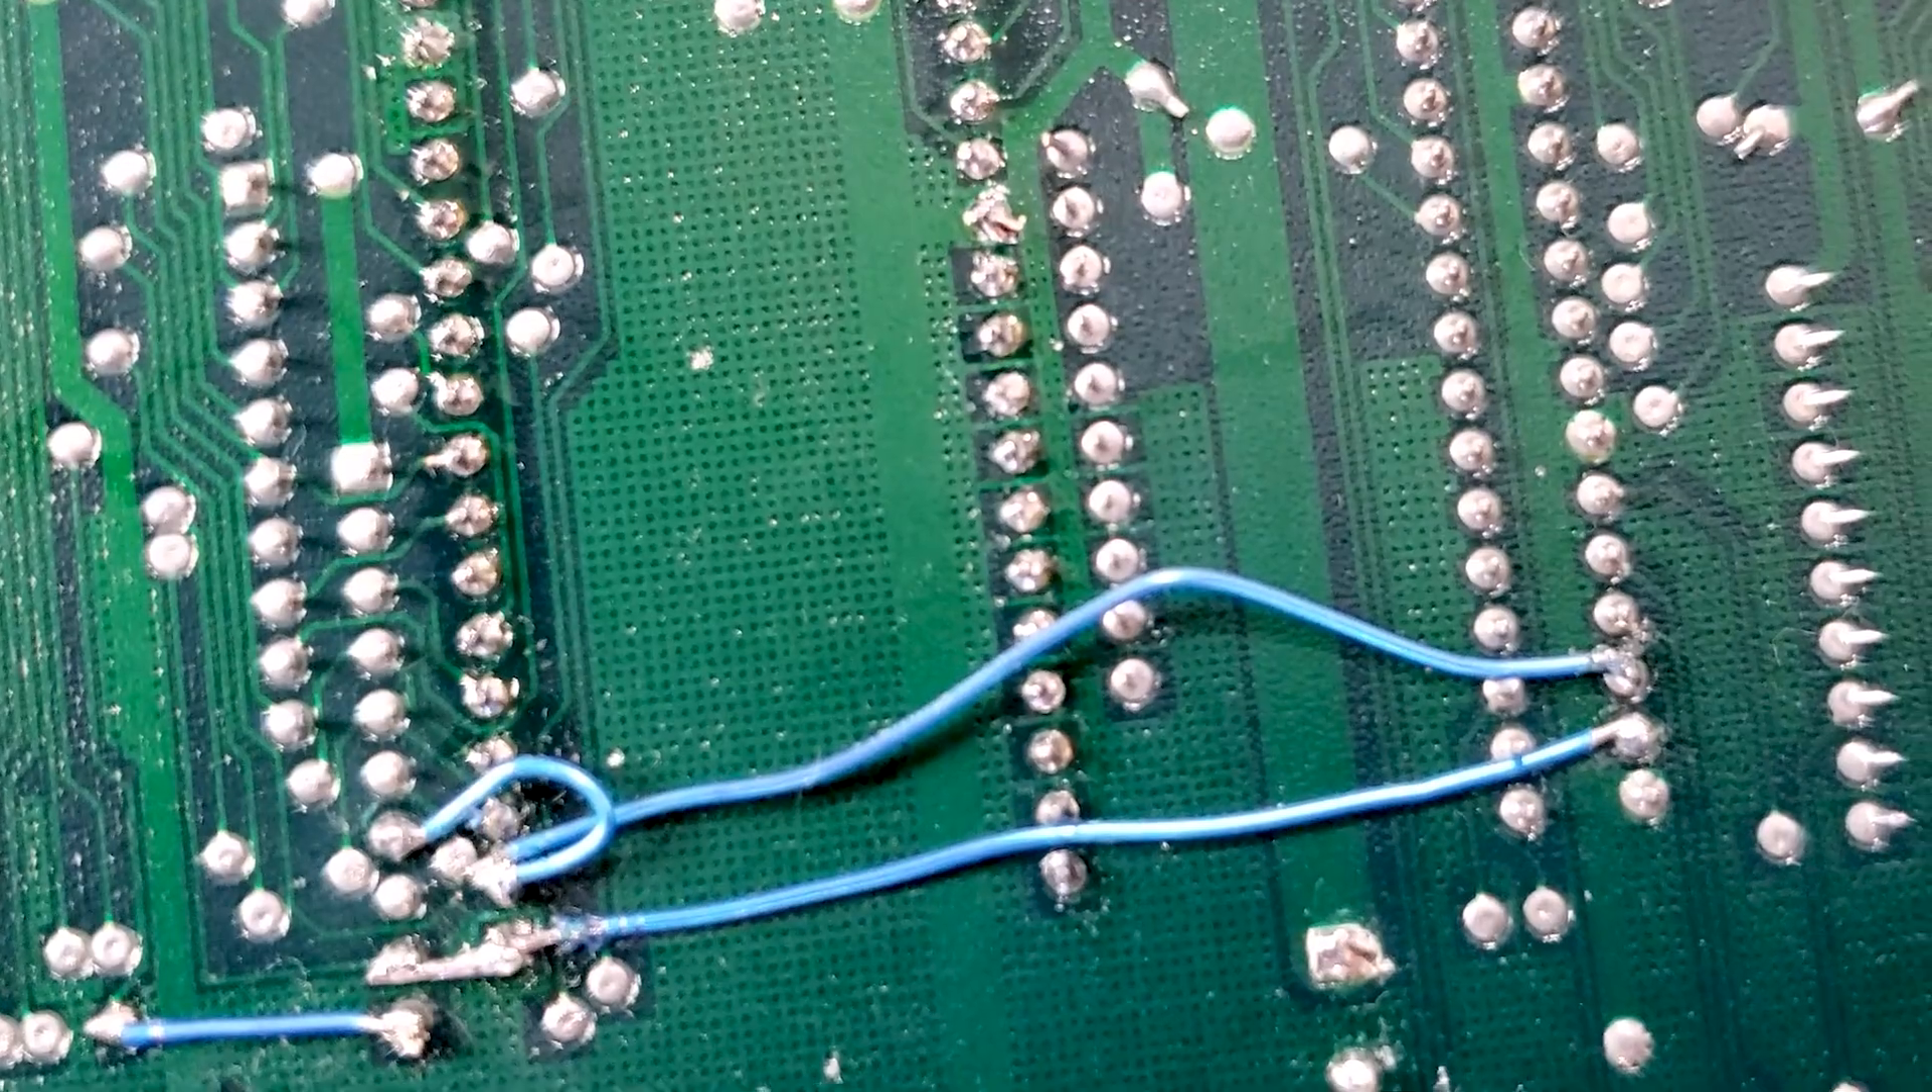So now I've added the additional bodge wires, all of which were in the core of the battery damaged area, where I should have been focusing in the first place.